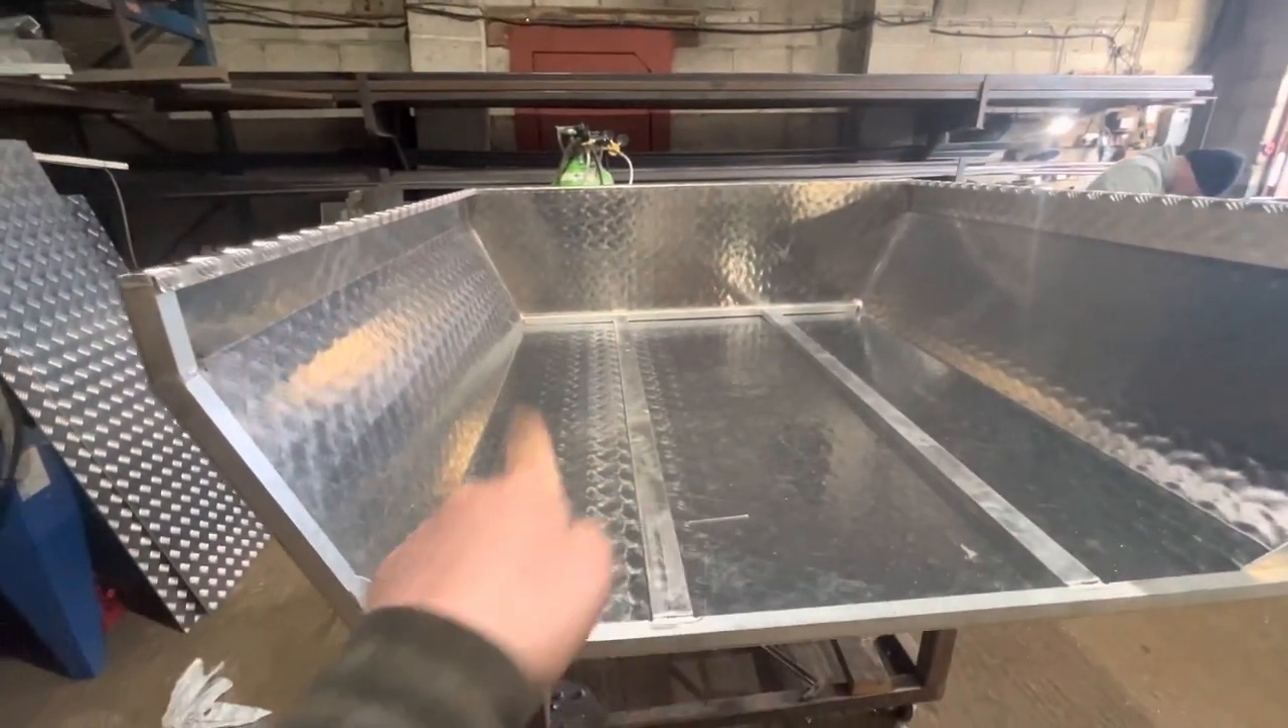Strainer bars are in all welded up.